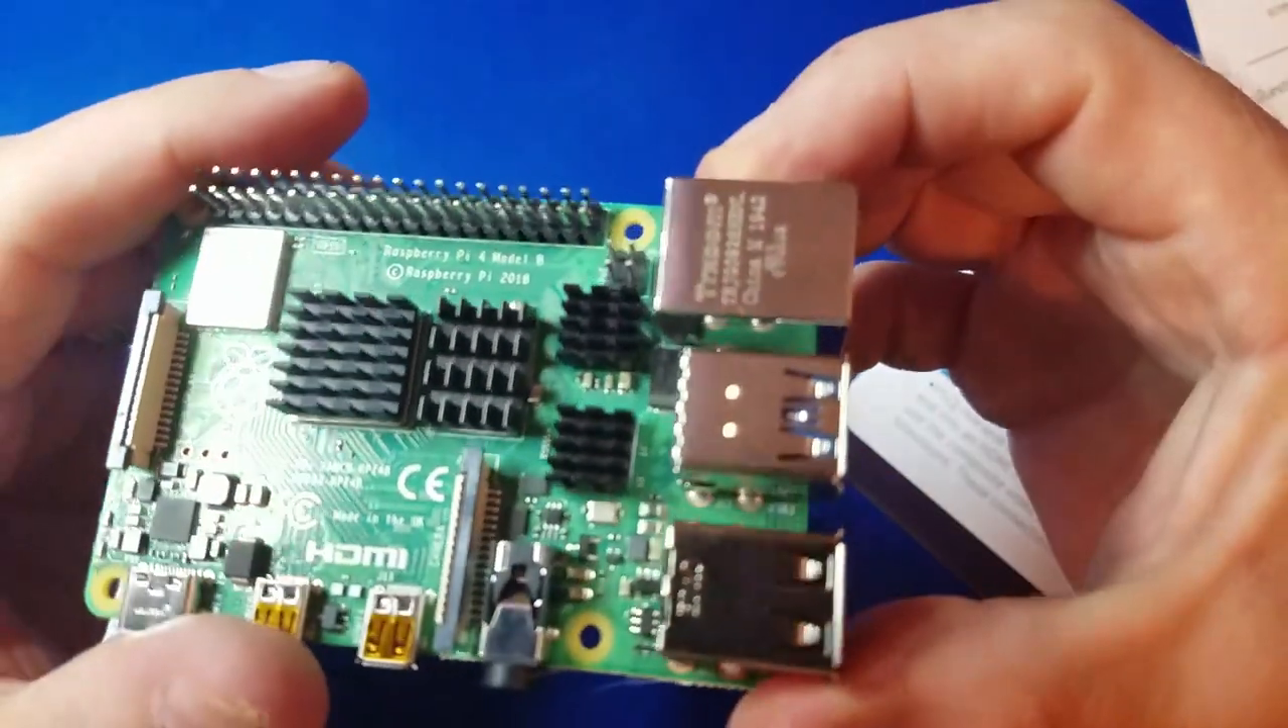Give it a nice little press, and that's it. The heat sinks have been installed.